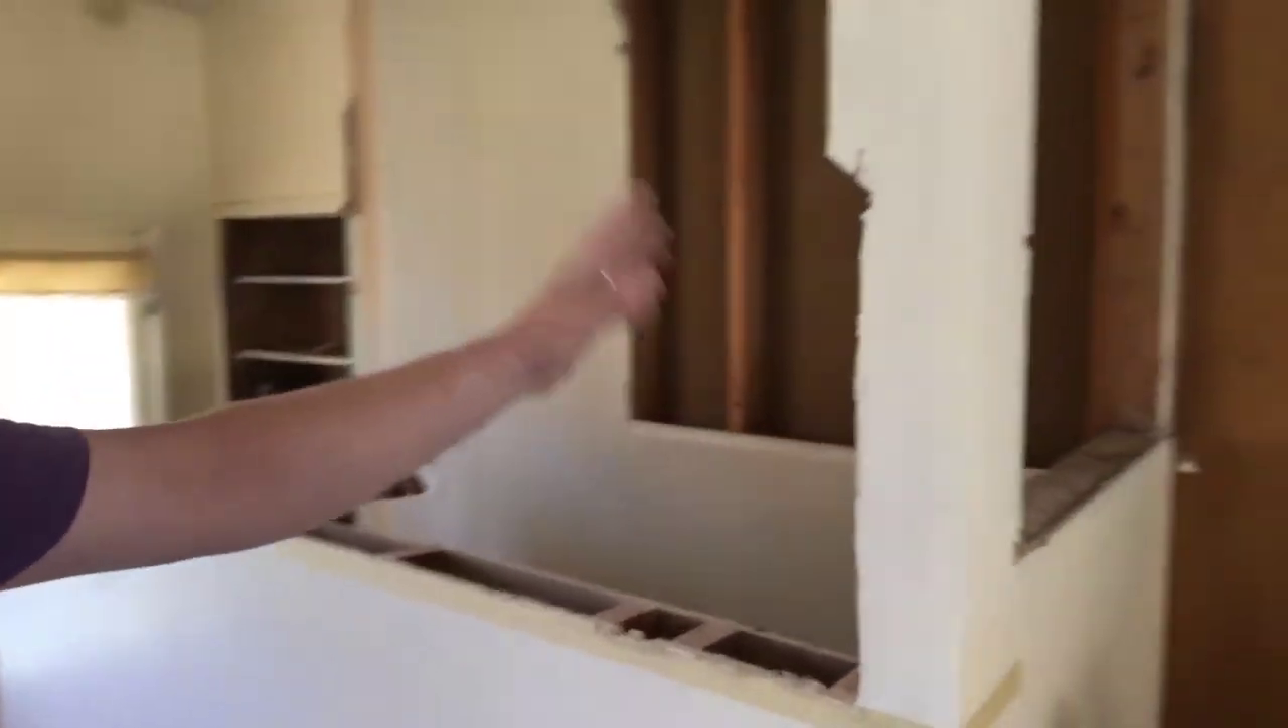This window needs to be framed in.